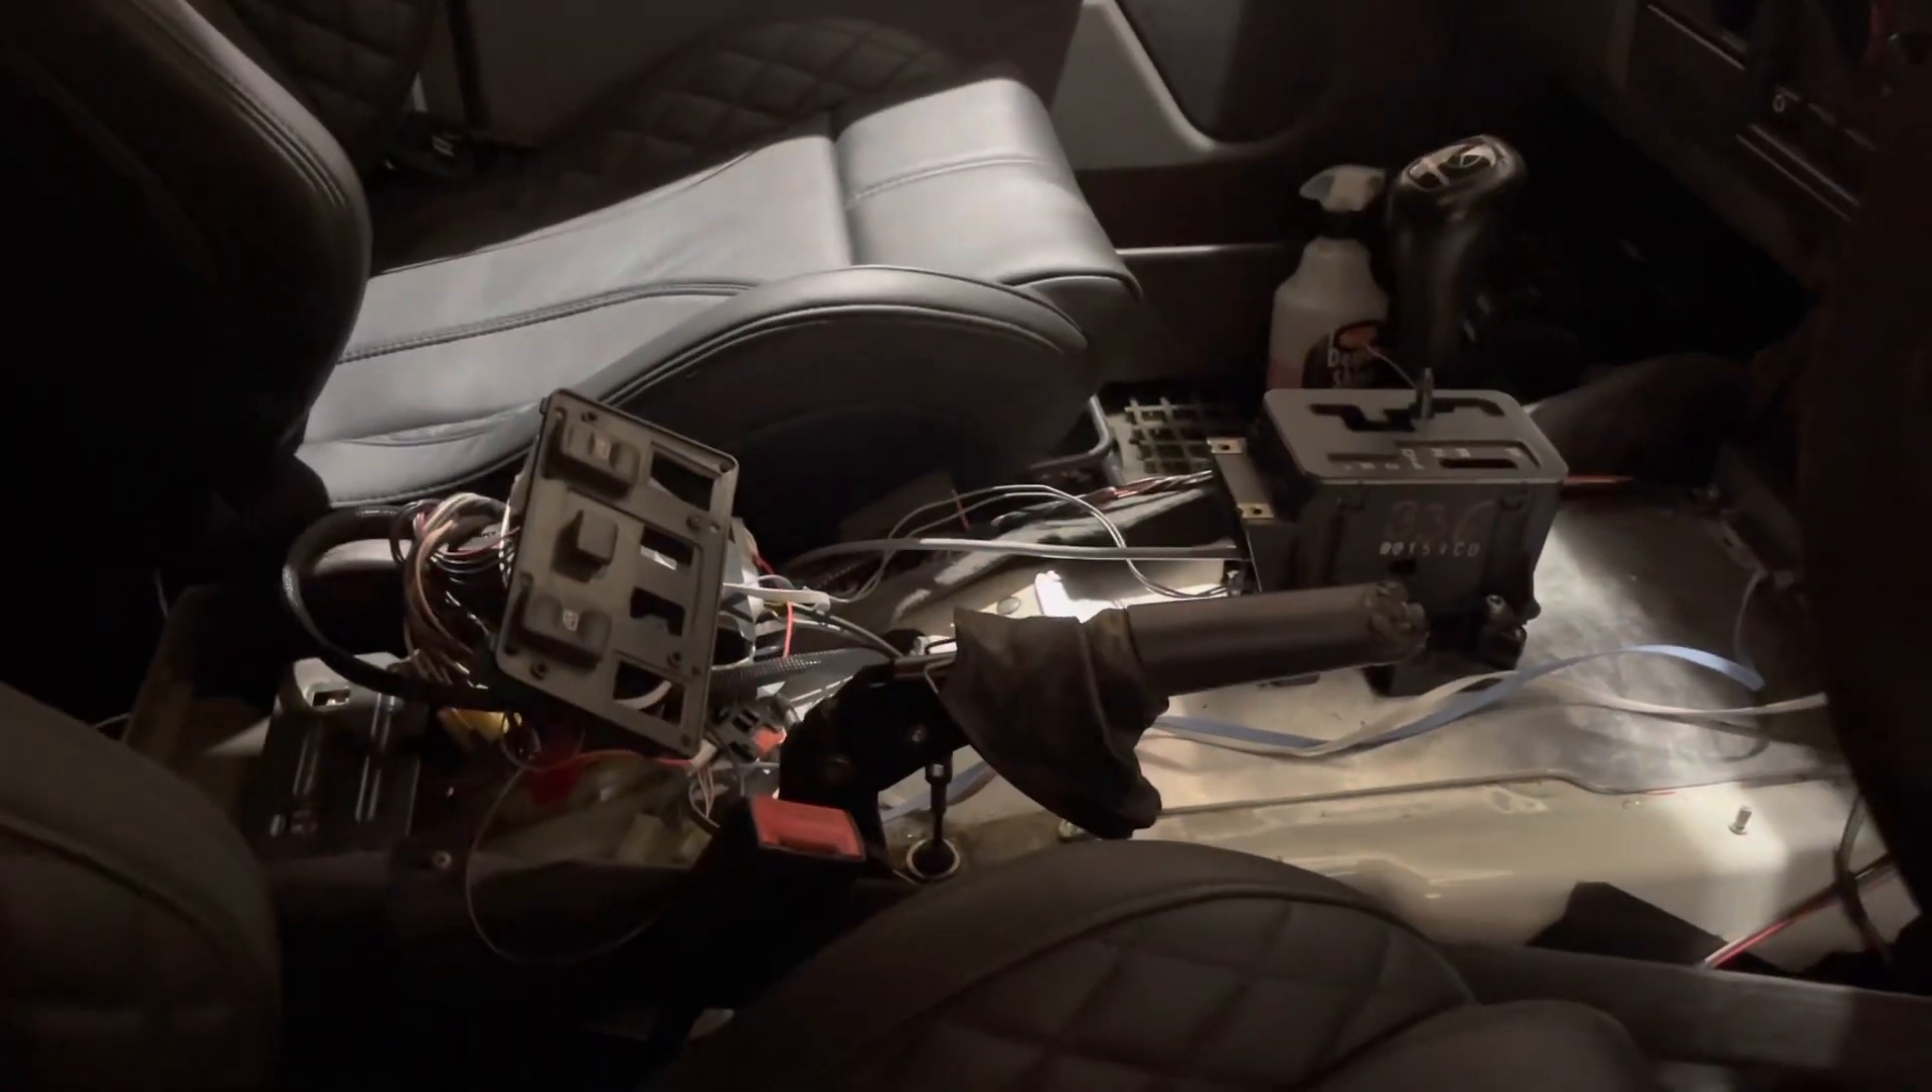Obviously you can see the centre console's missing. There's a centre console to build.